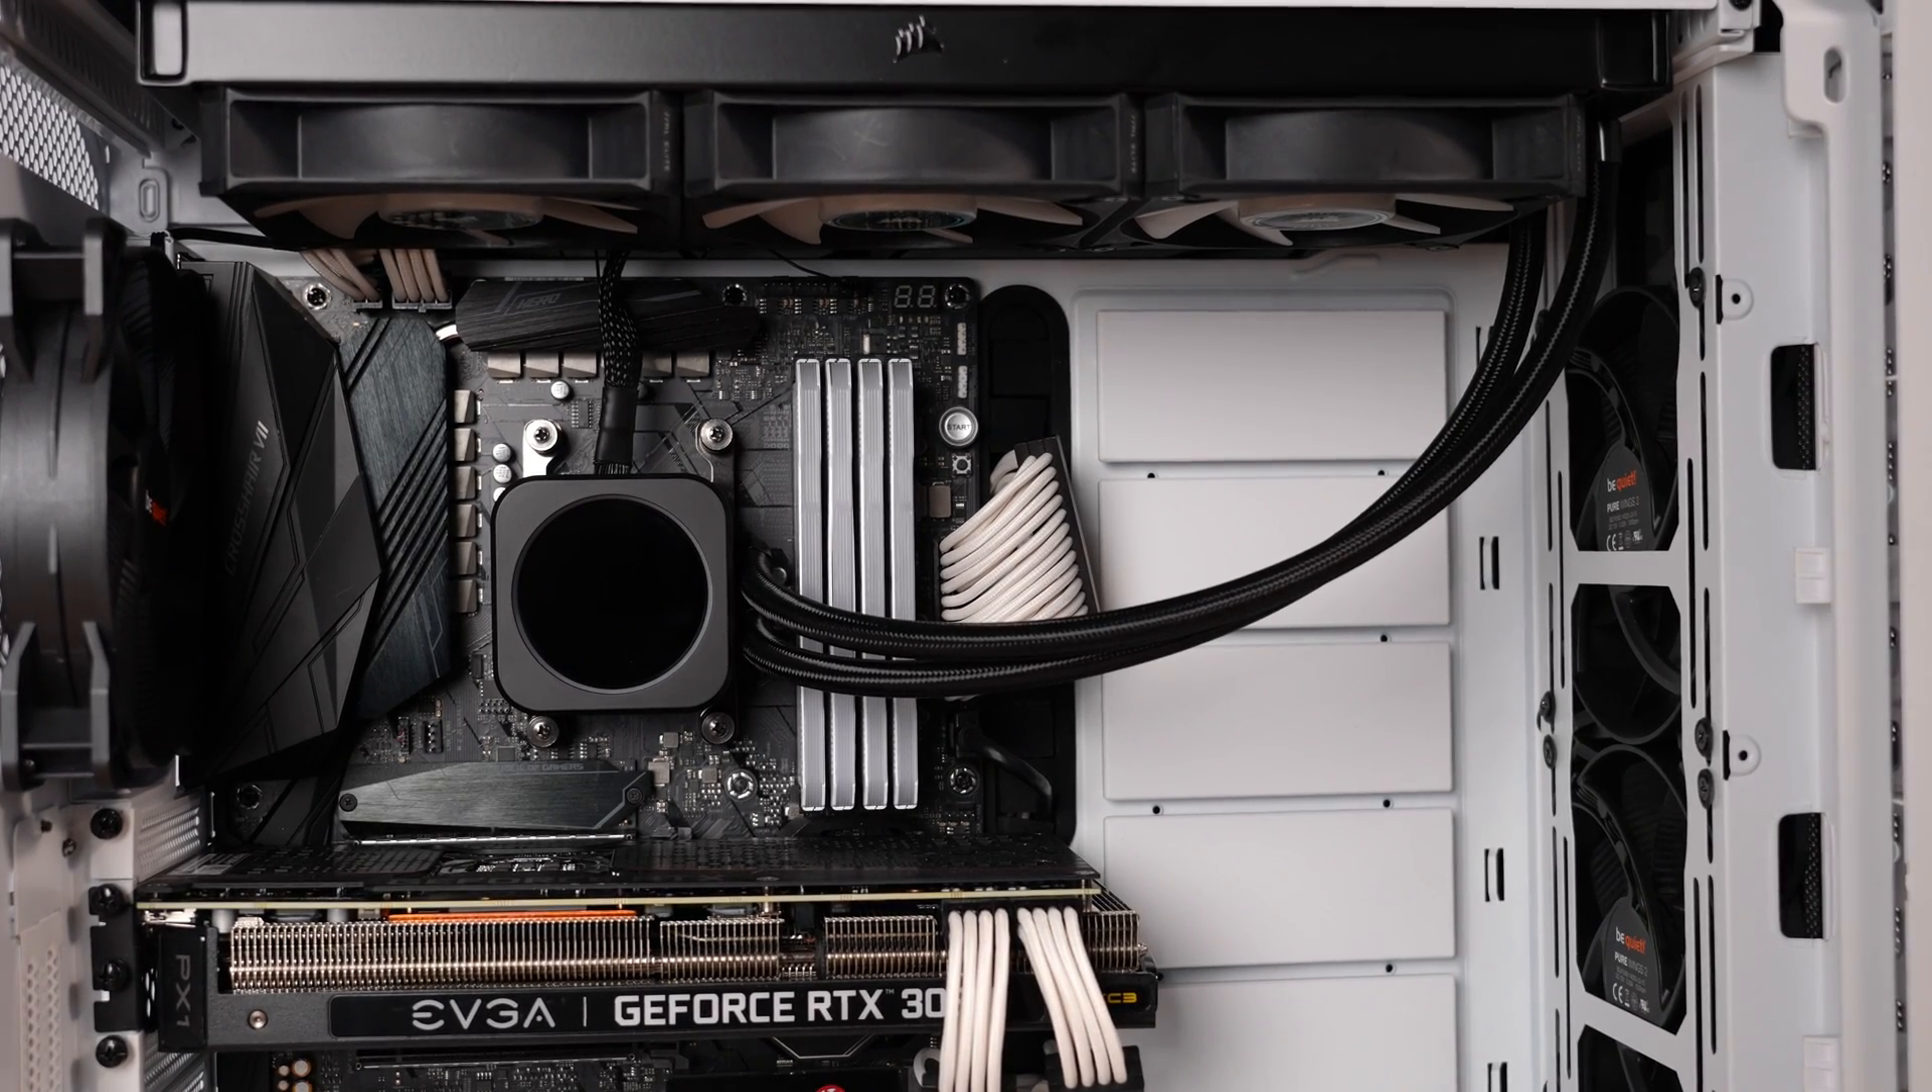Now I am done with my cables. It looks actually pretty clean.